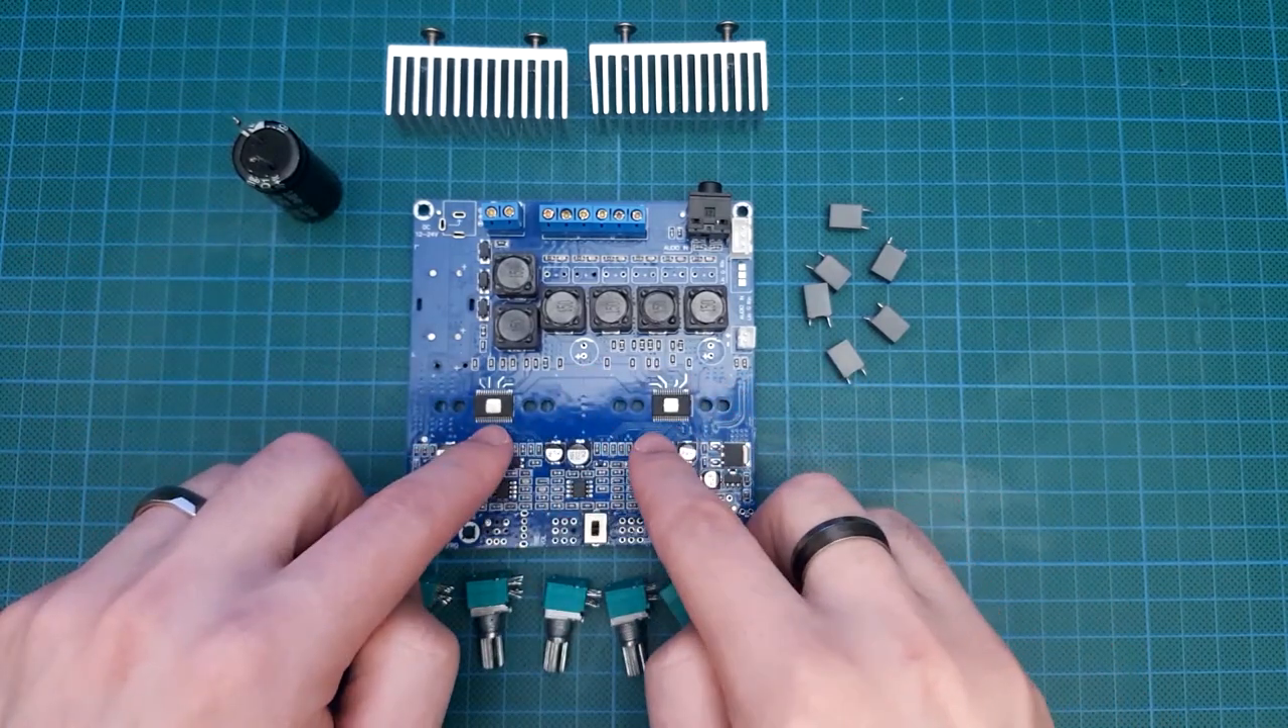On the side here I have removed the rather large 6800 microfarad power input filter capacitor.